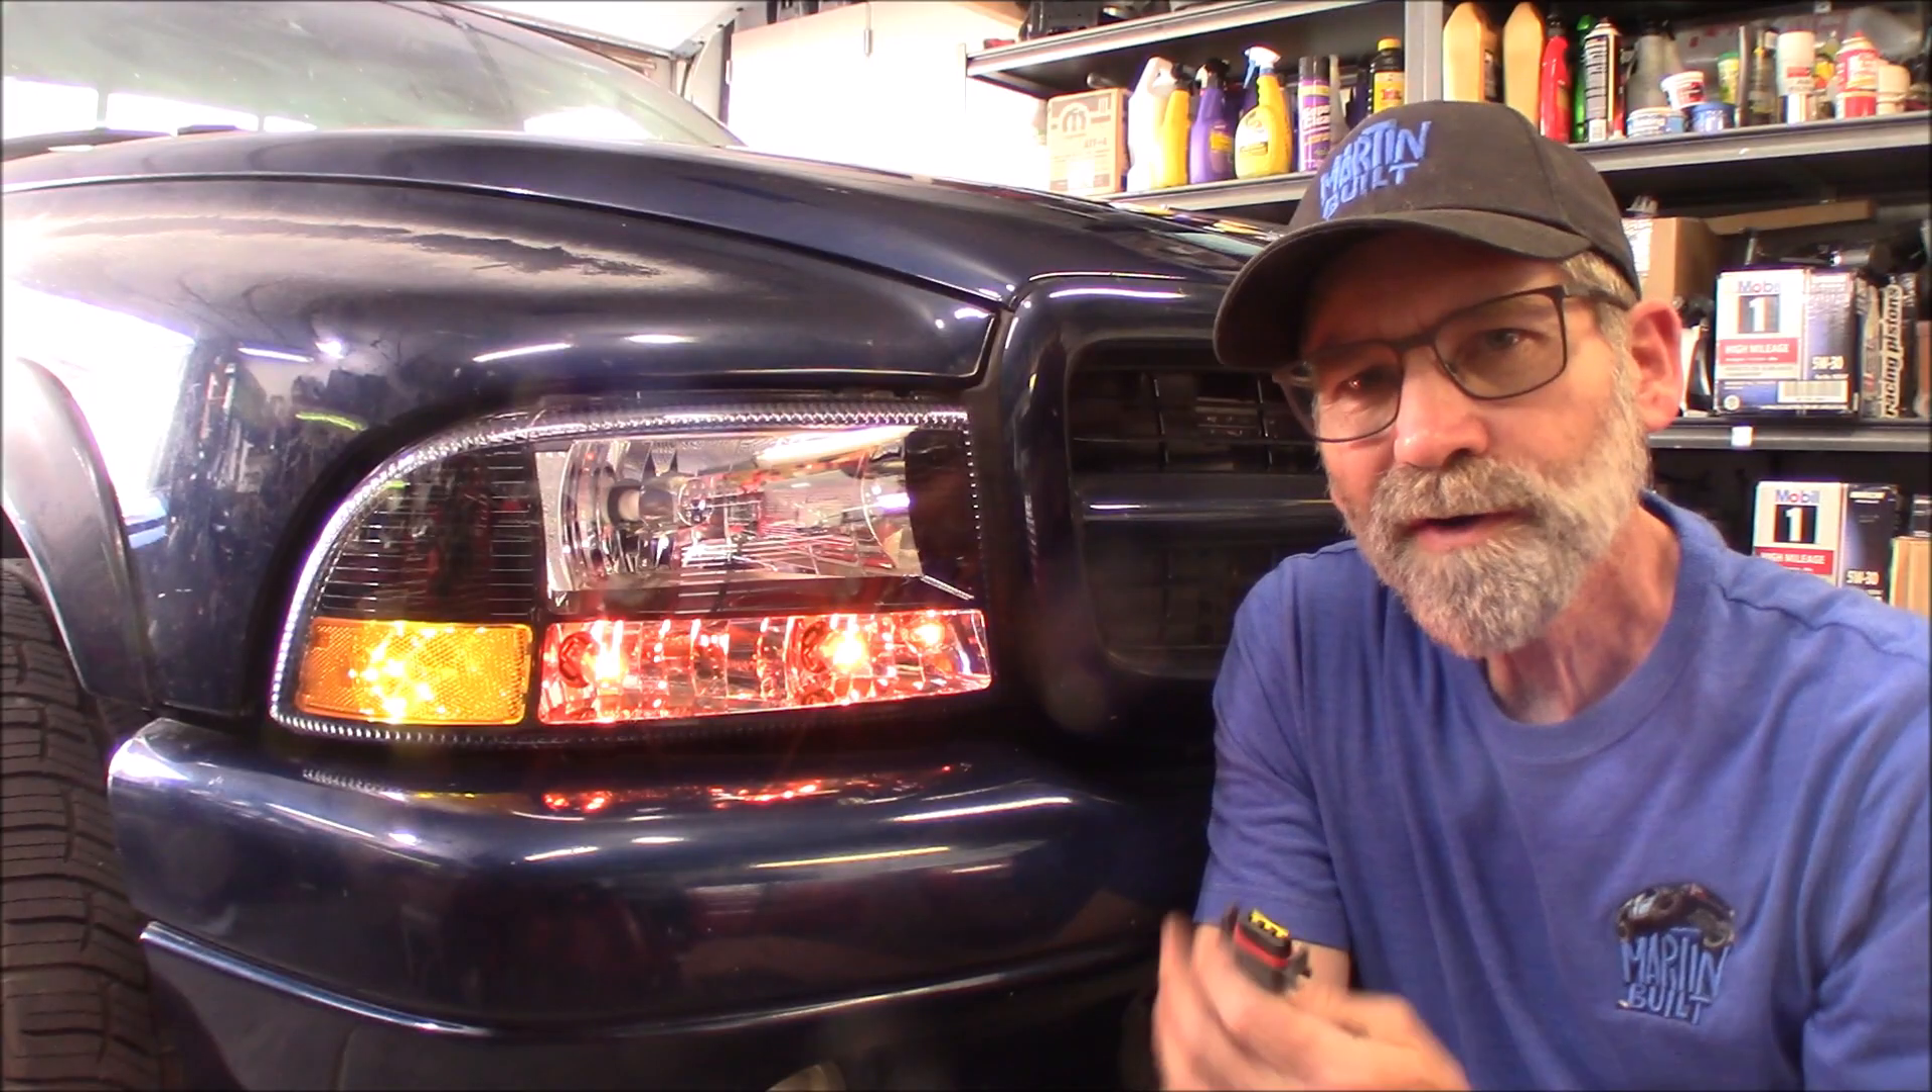All right I got that headlight assembly installed.